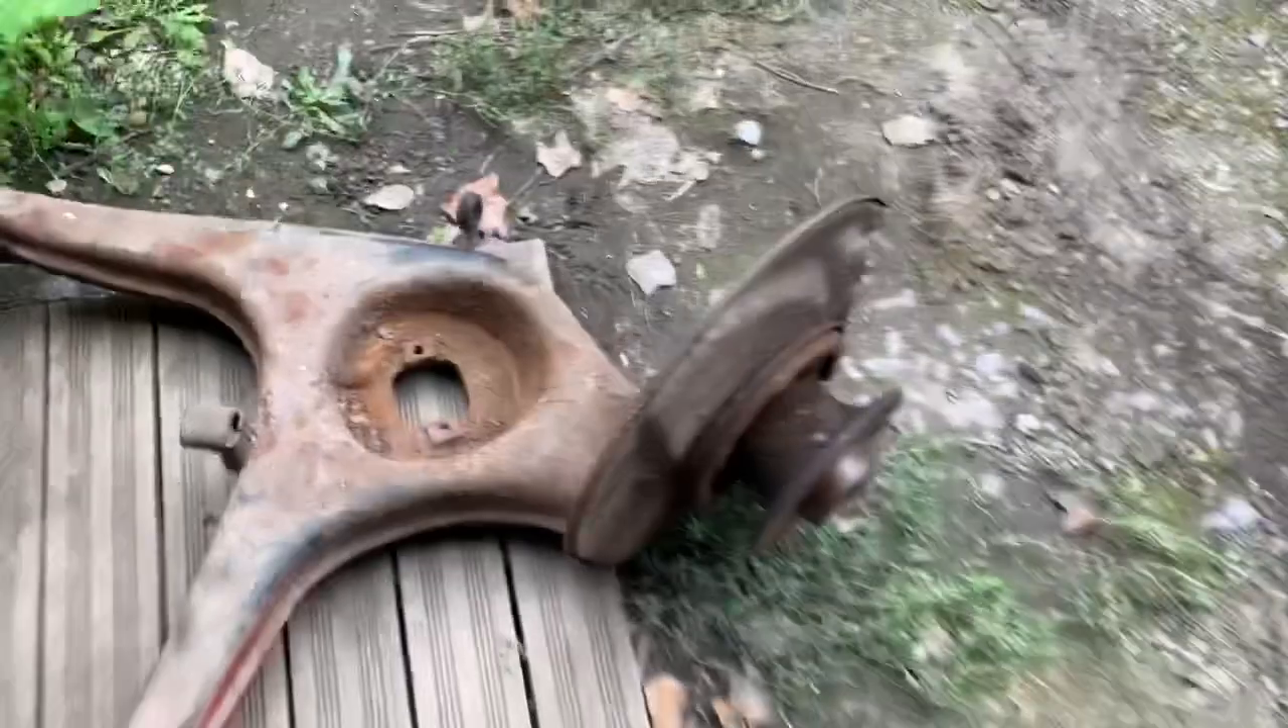And there it is. The control arm. Whoa, that took some getting out.